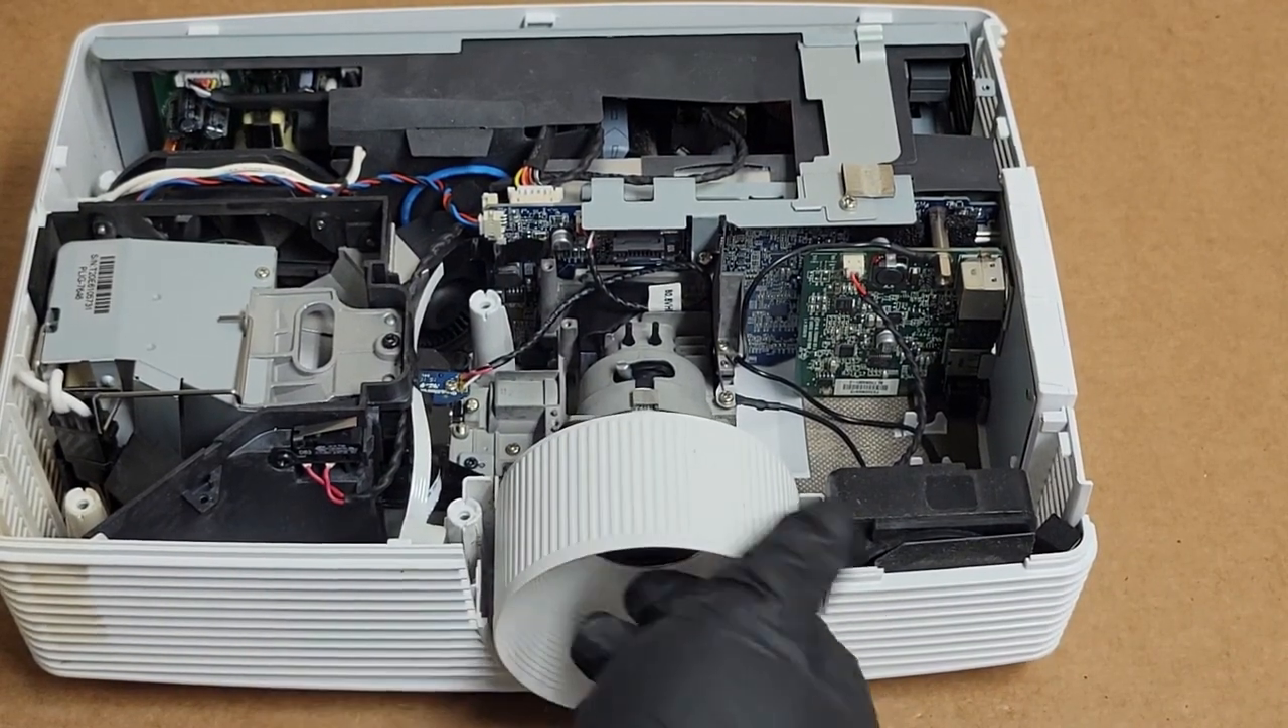We have our focus ring back on.